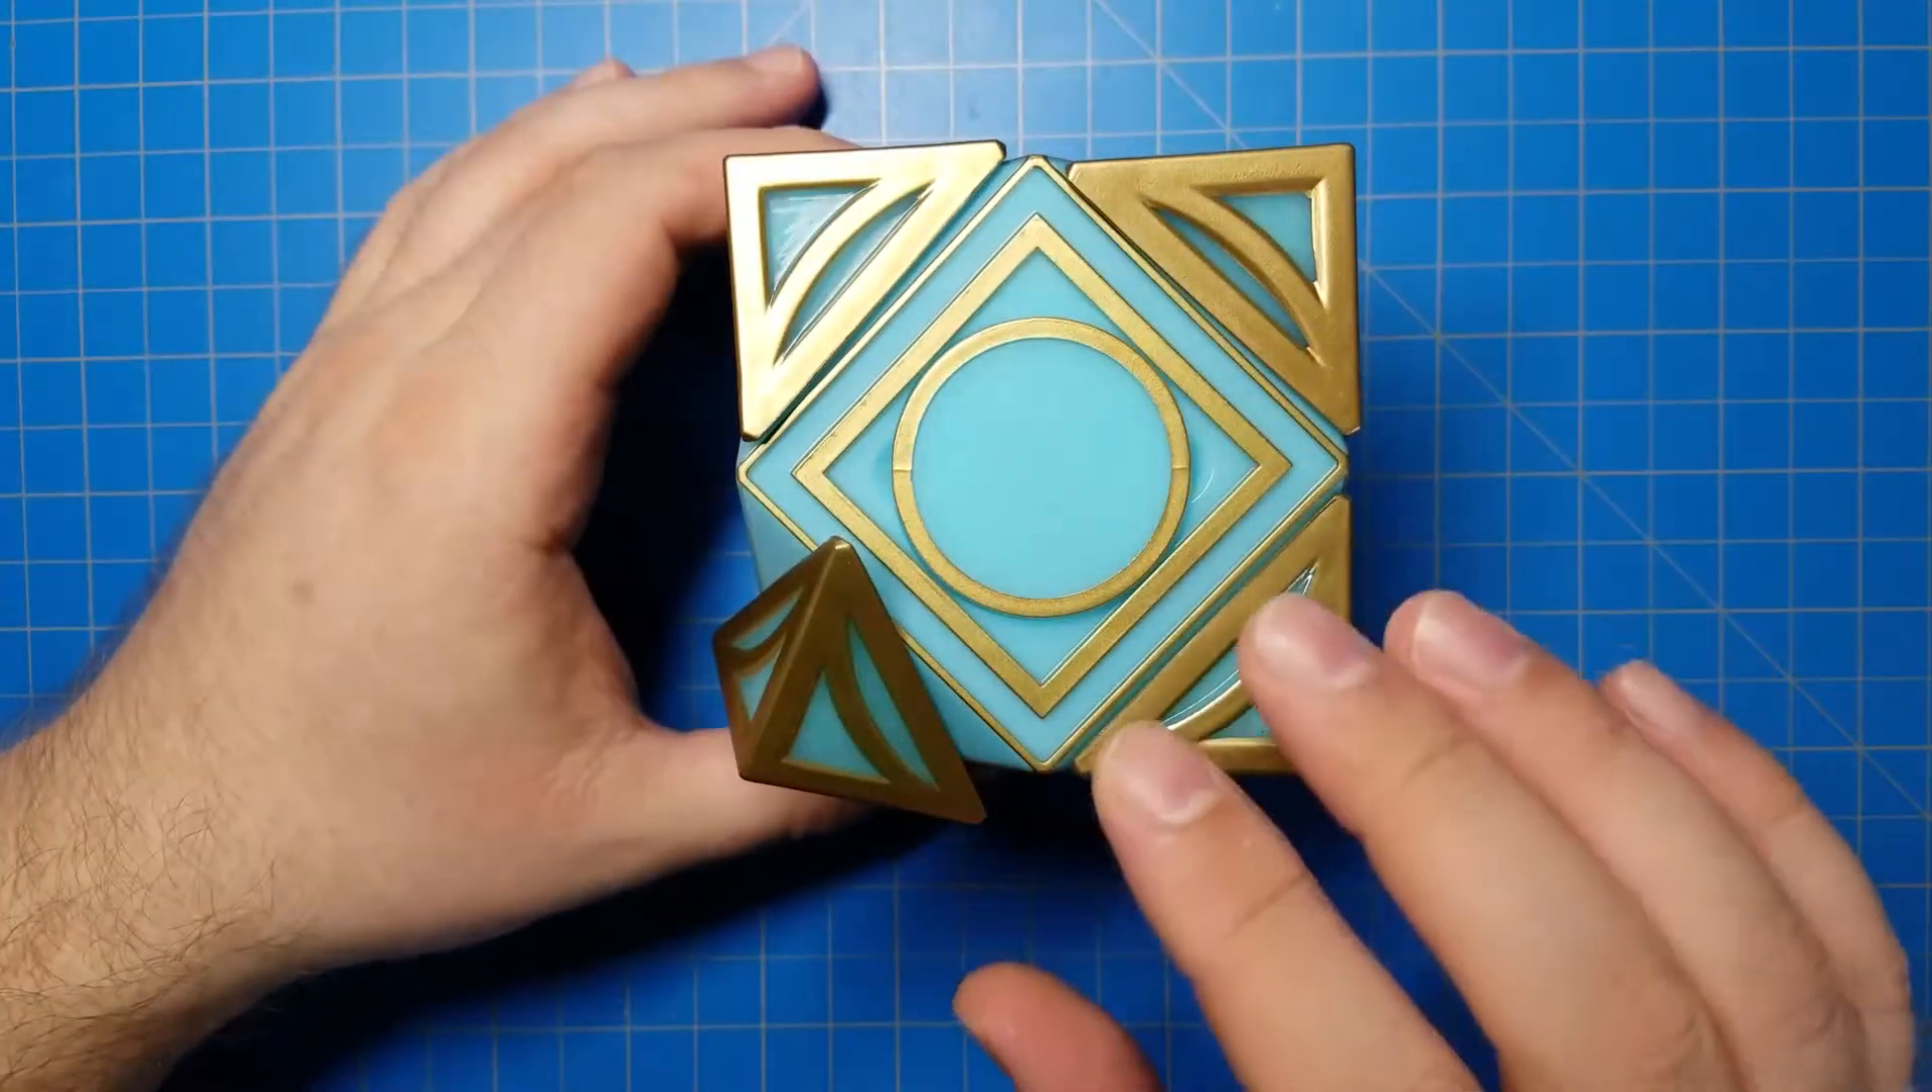This holocron has a misaligned corner. Because the corner is misaligned, I can't turn the other corners all the way.